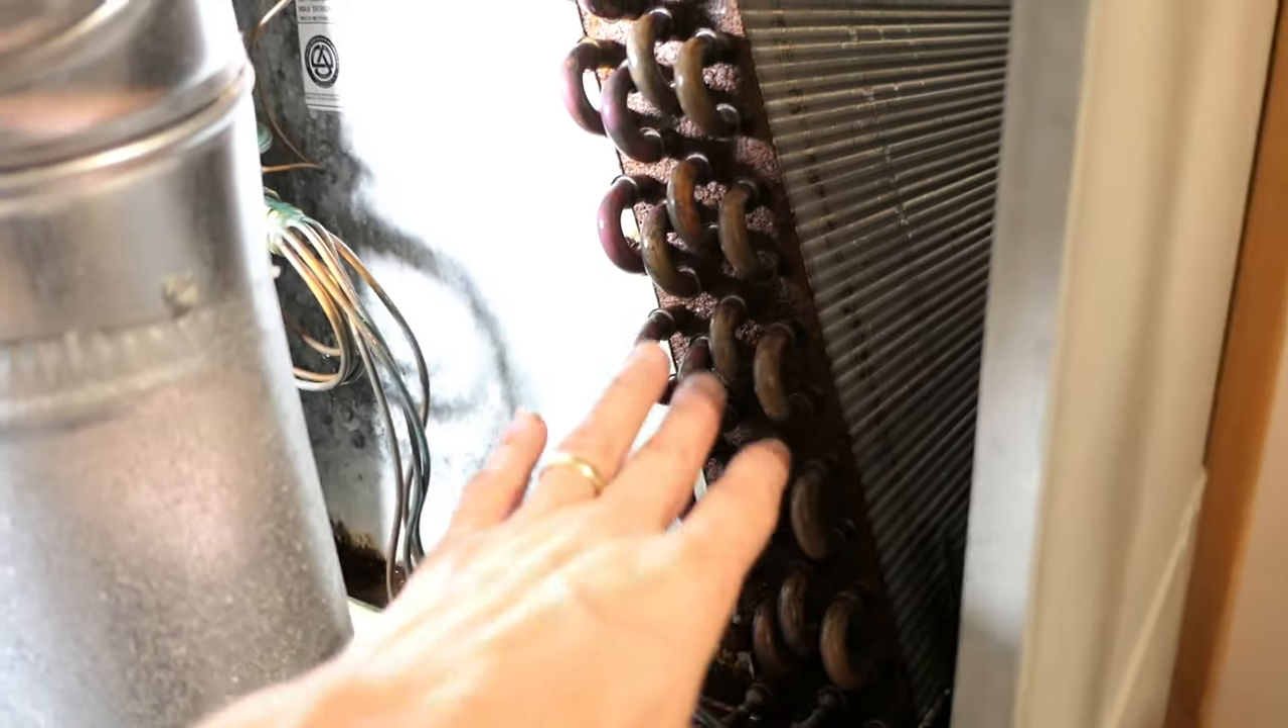All right I've taken this panel off to expose the evaporator coils here.